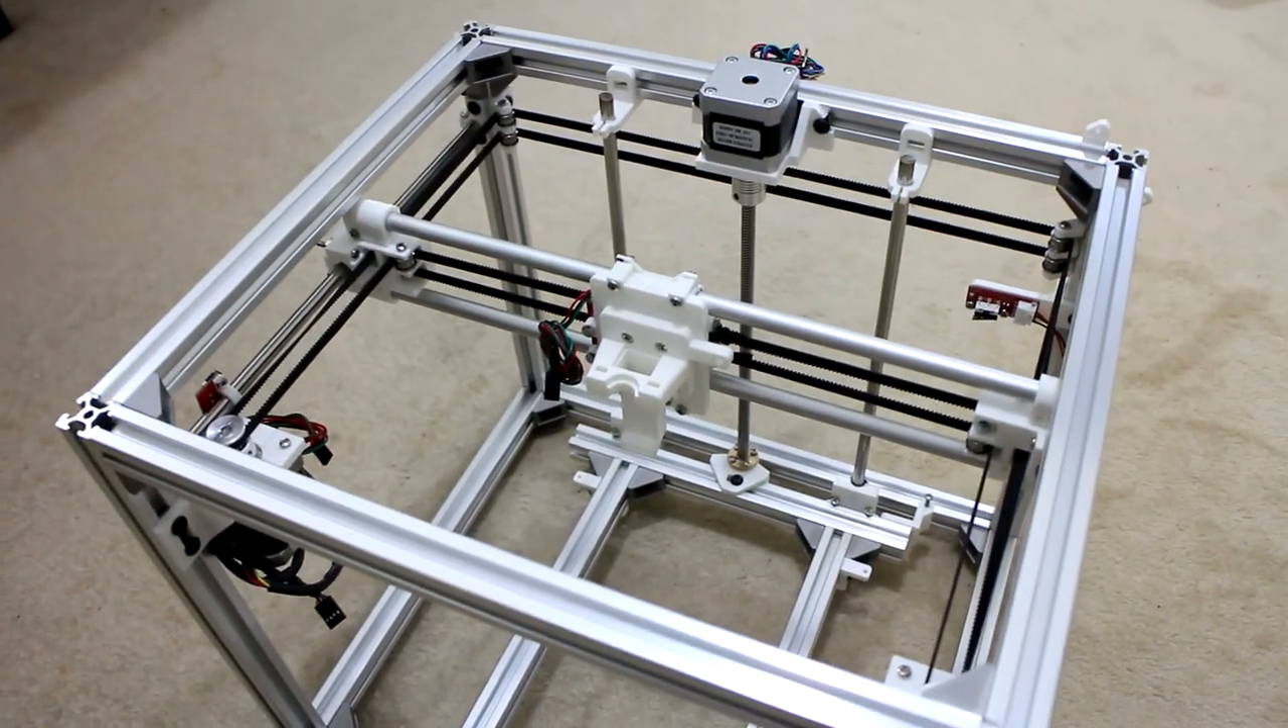So if I'm not mistaken that is everything designed printed and assembled for this new 3d printer frame.